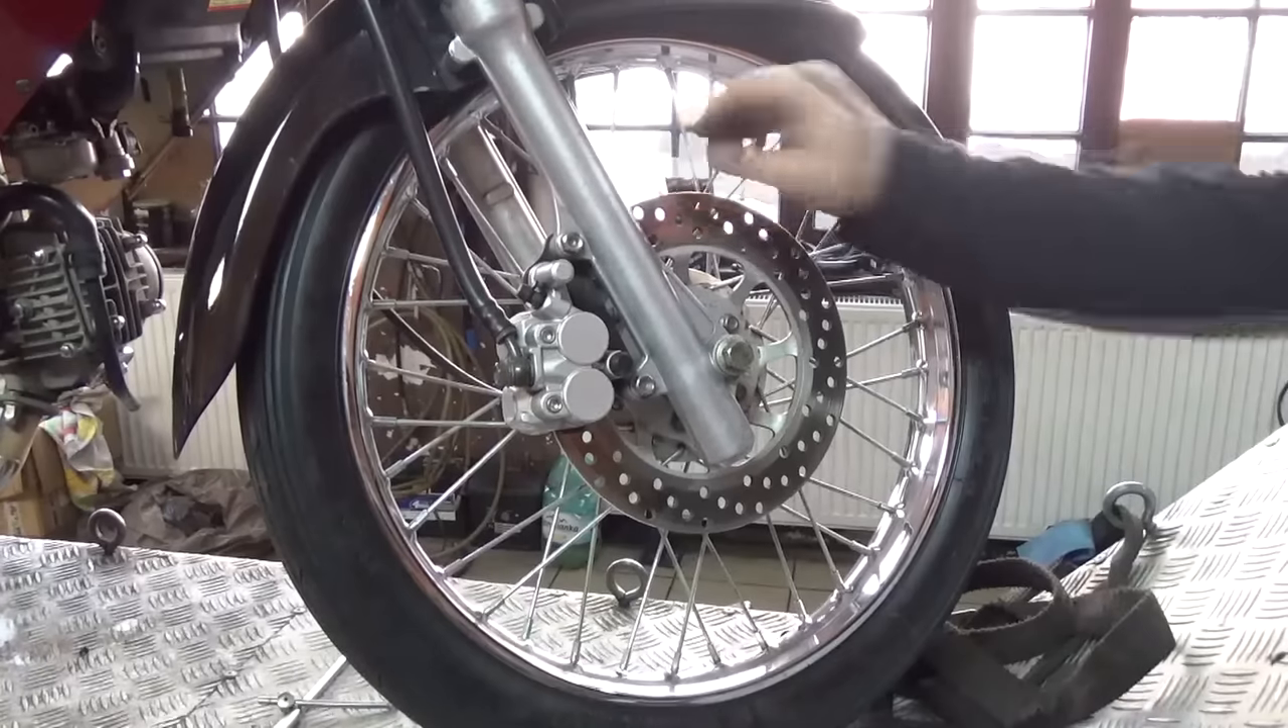Koło mamy już zamontowane. Hamulca jeszcze nie ściskałem.